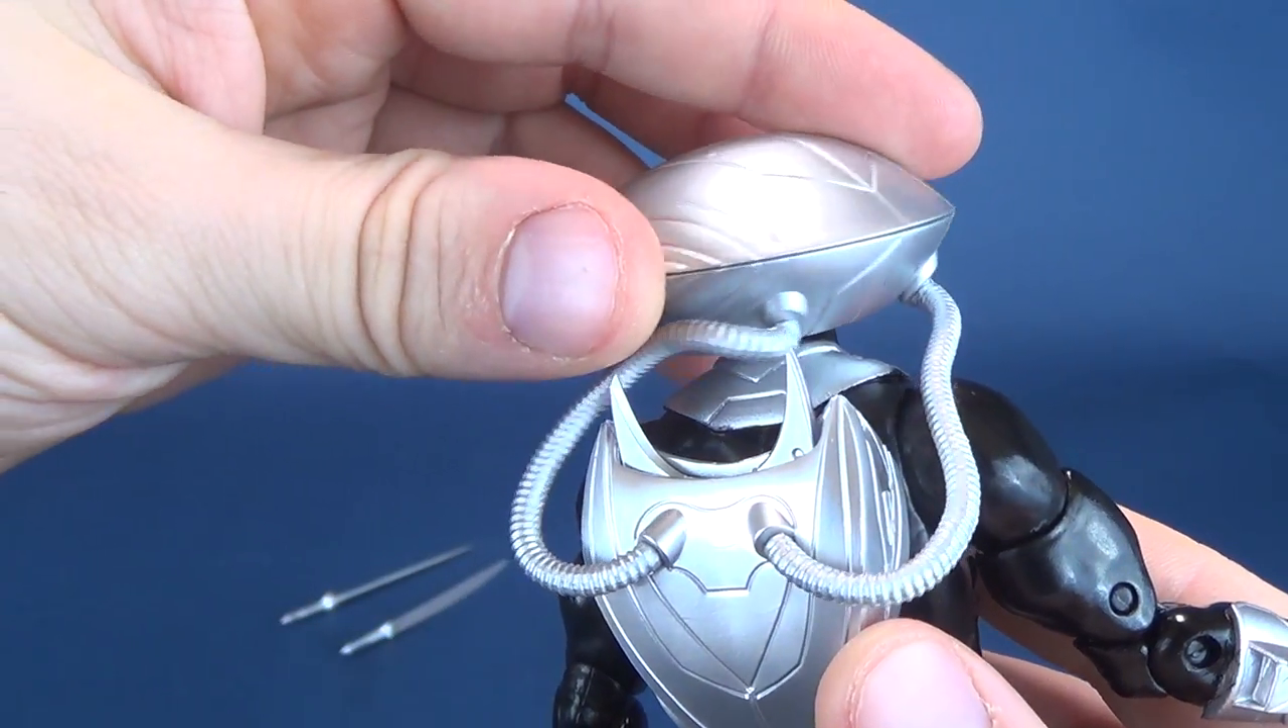Now, unfortunately, one thing that's going to come from this, you'll see that these two points are sticking up.